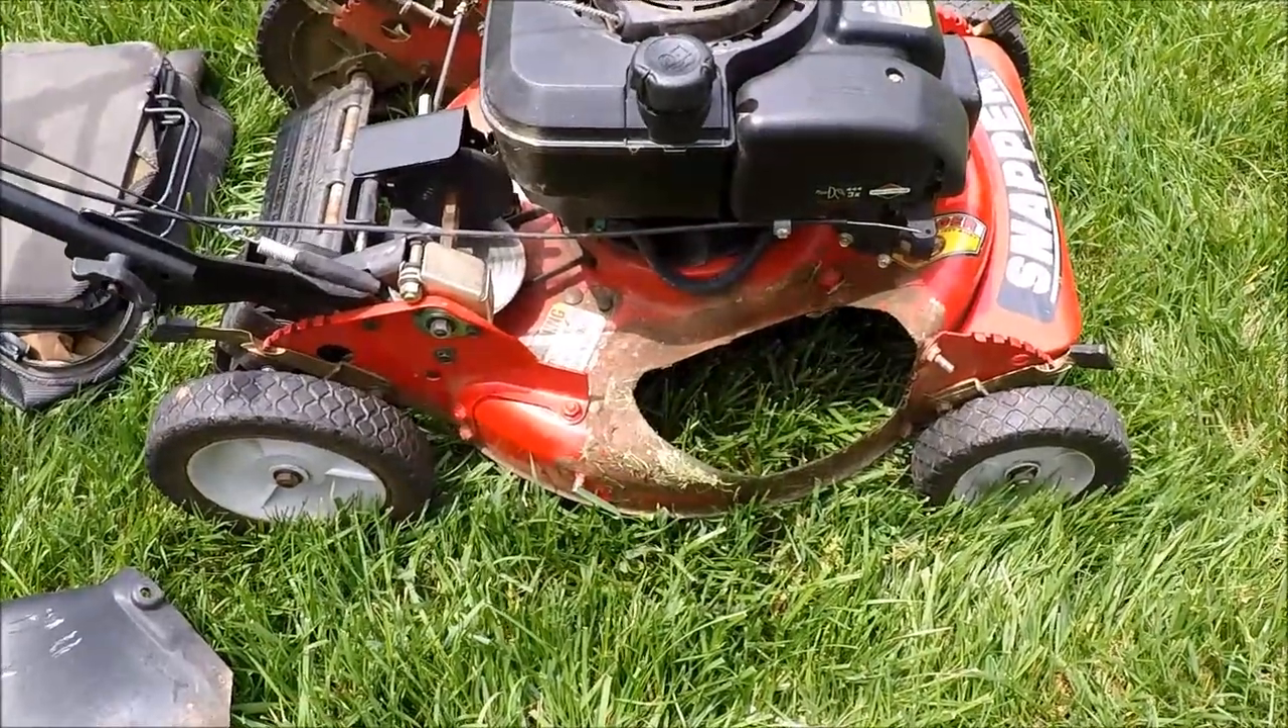So that old side chute is off.